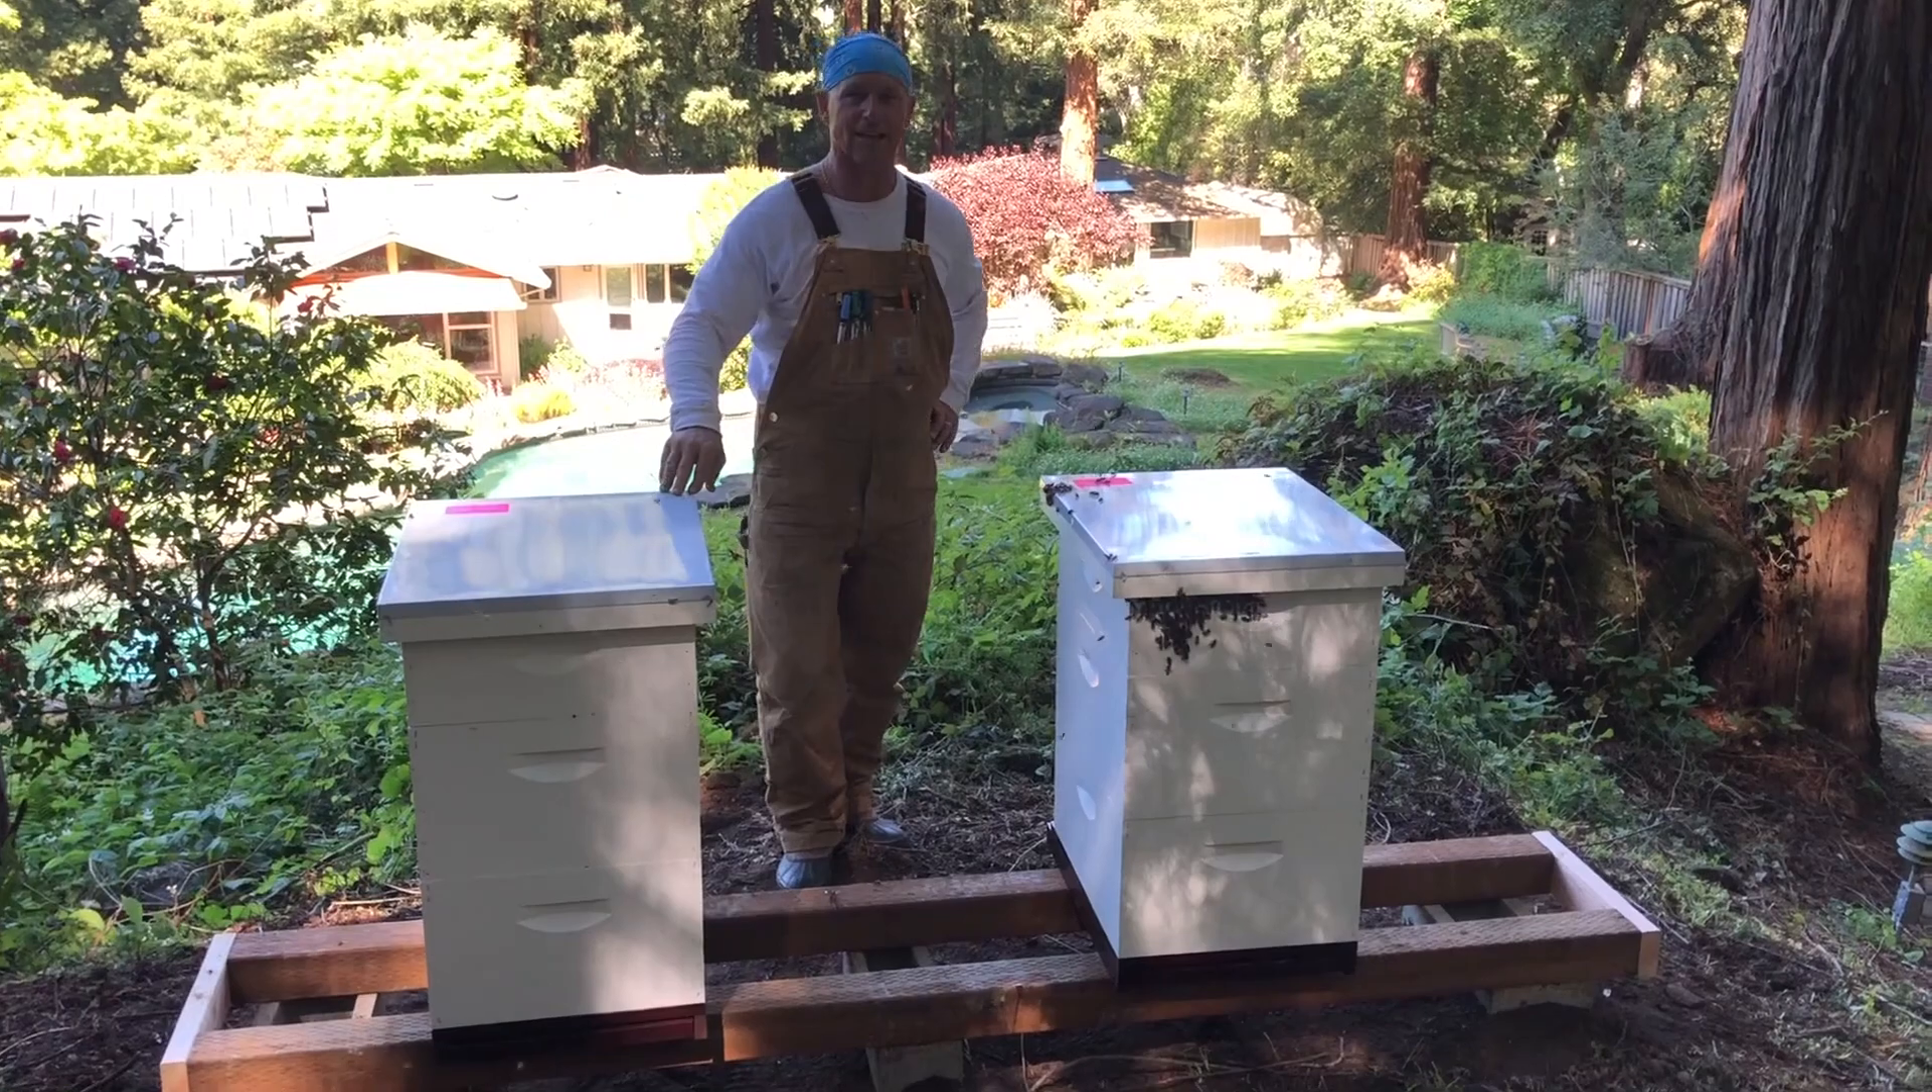We got the hives all set up and the hive stand and uh we're ready to move on to the next one.